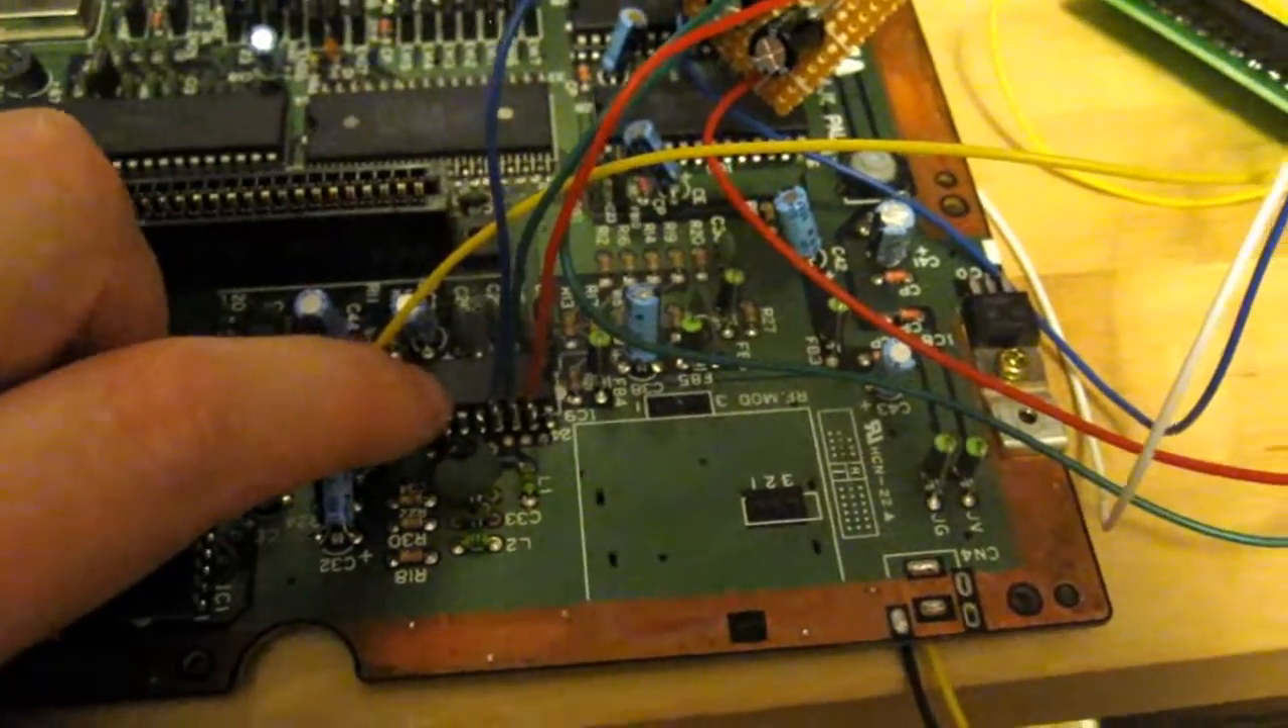And as you can see here I have some of the wires hooked up.